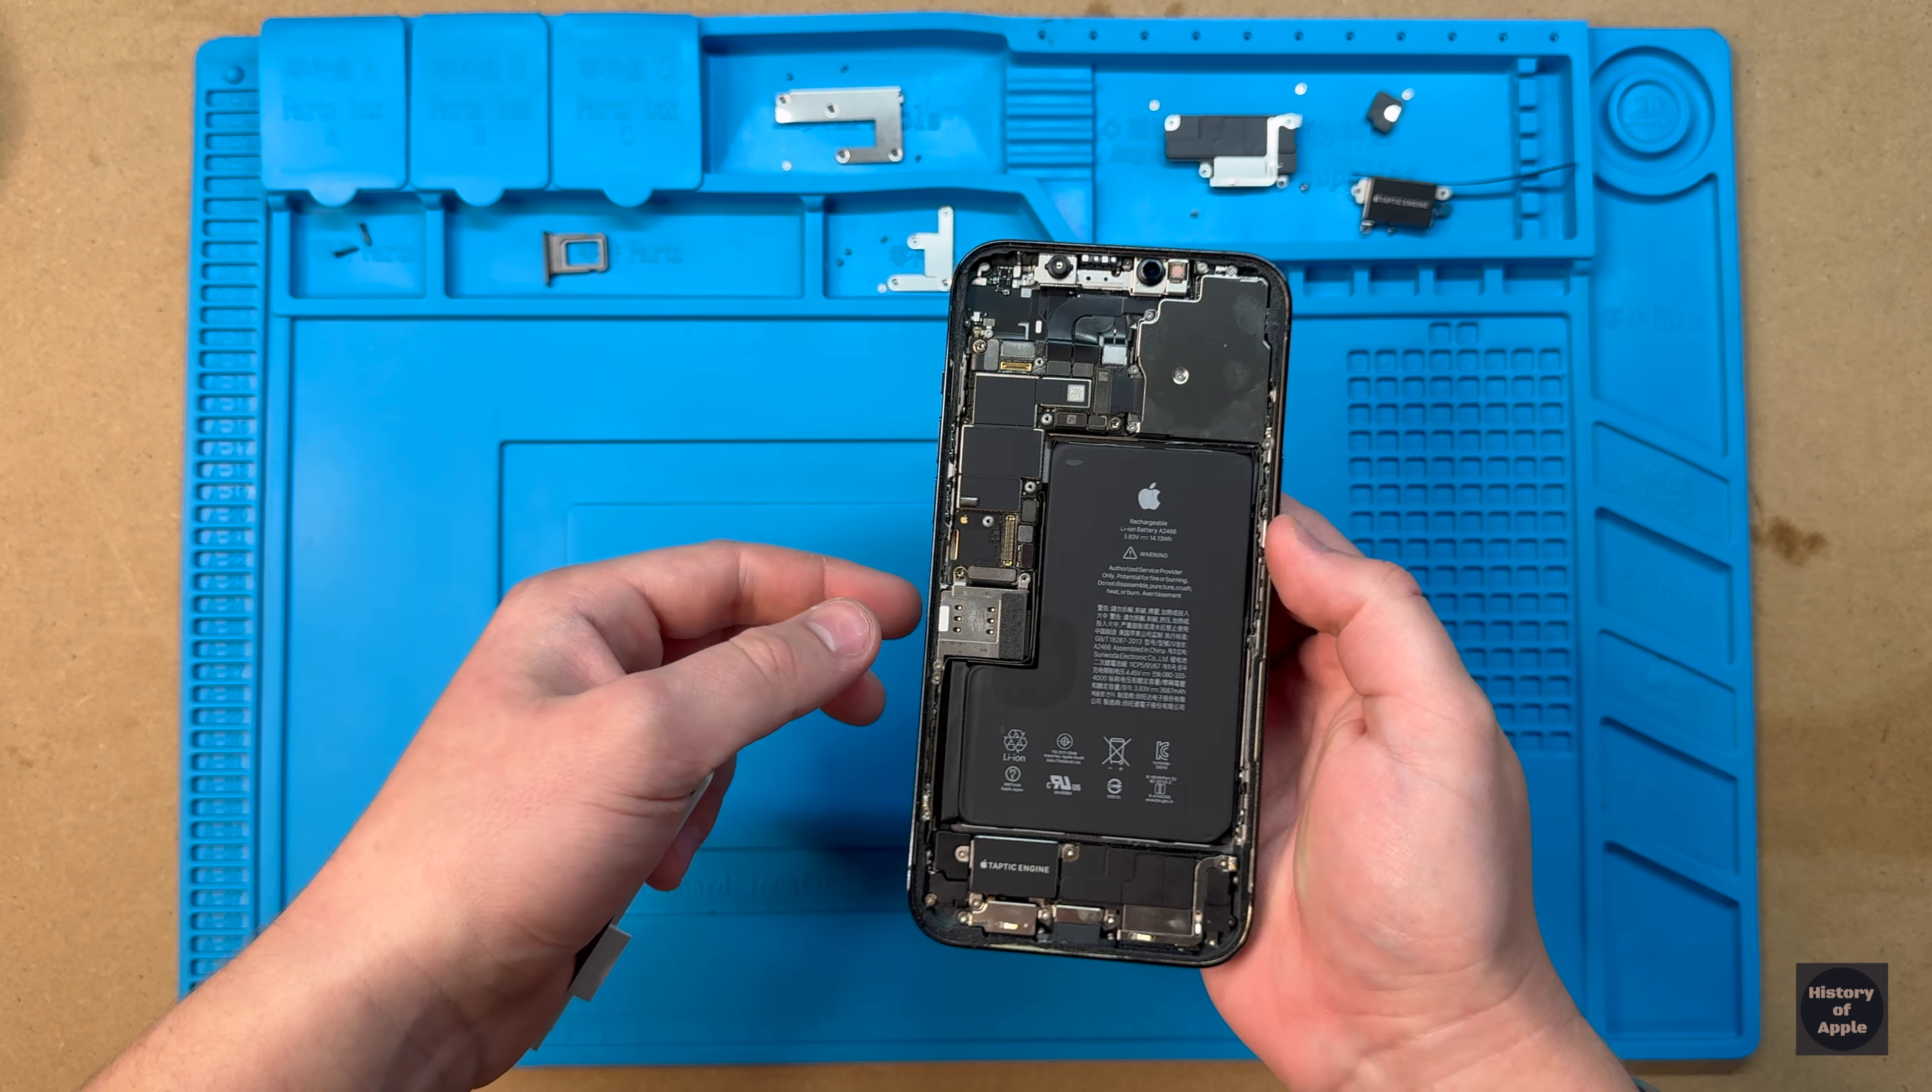Just like that, we're done installing the battery.